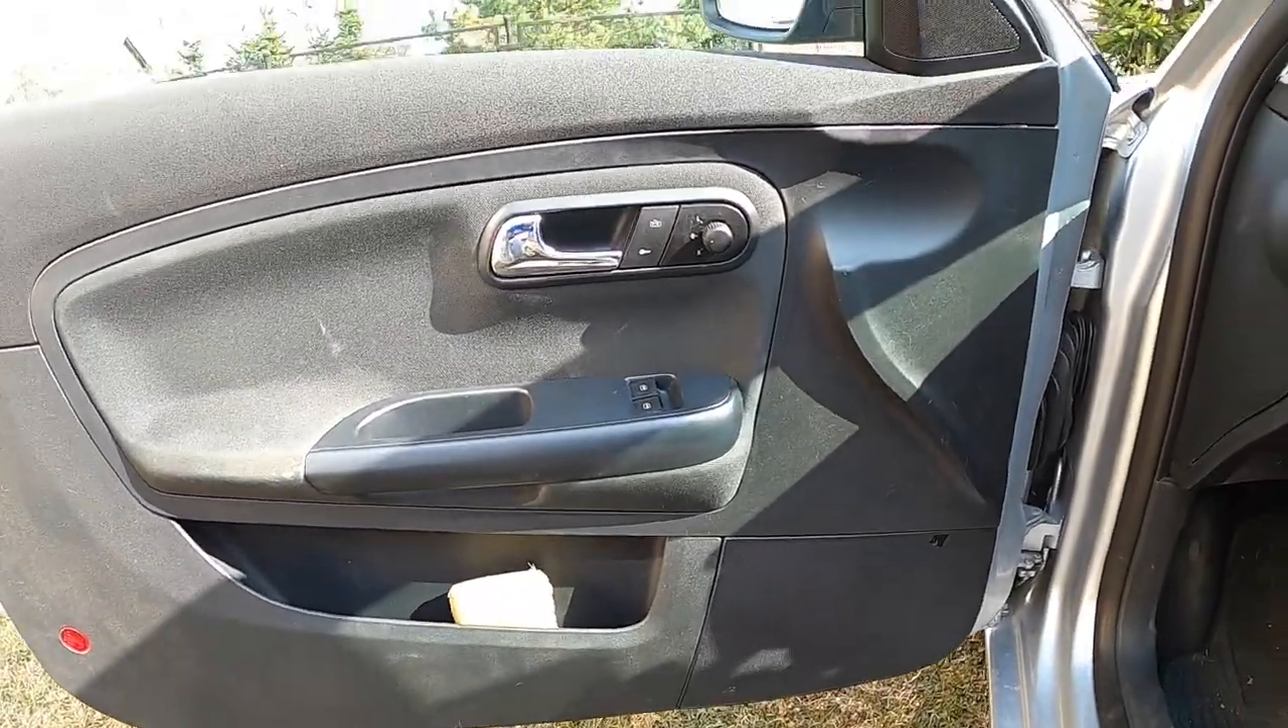I boczek jest już założony elegancko. Także jak widzicie. Boczek już jest na swoim miejscu.